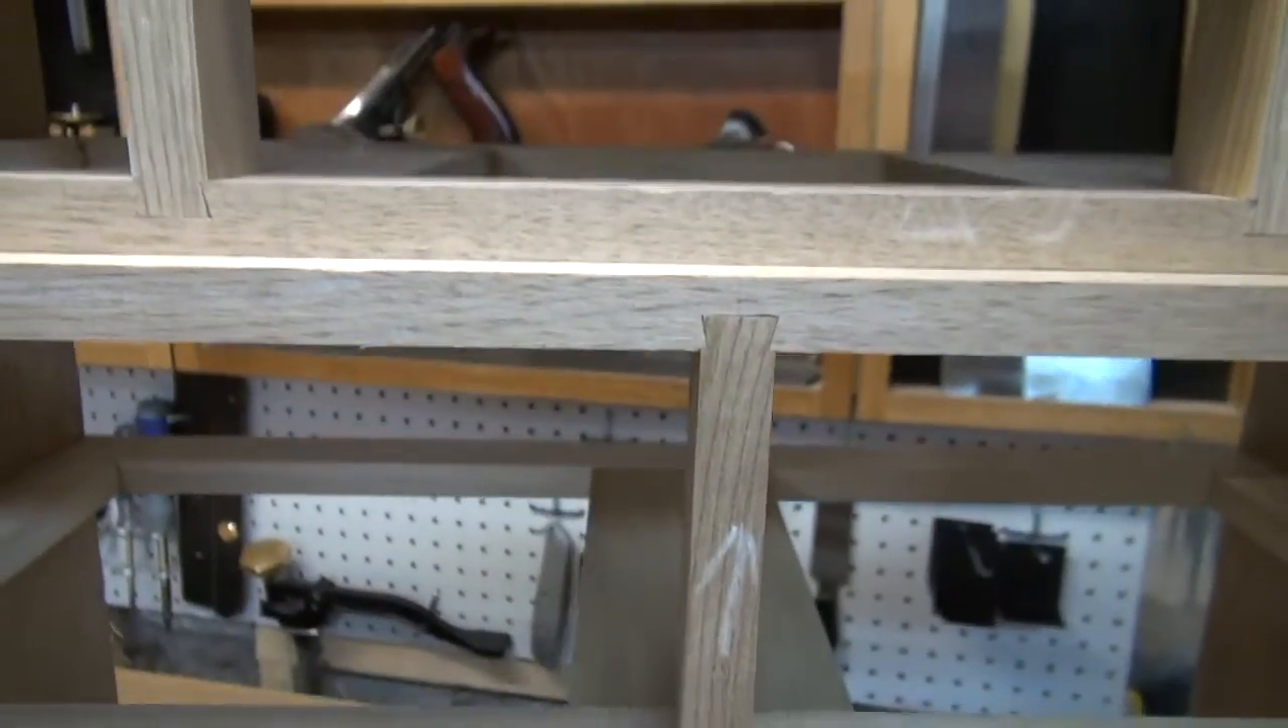Here you can see the sliding dovetails that I did. They're a really nice fit. Not really any noticeable gaps in the joinery there.